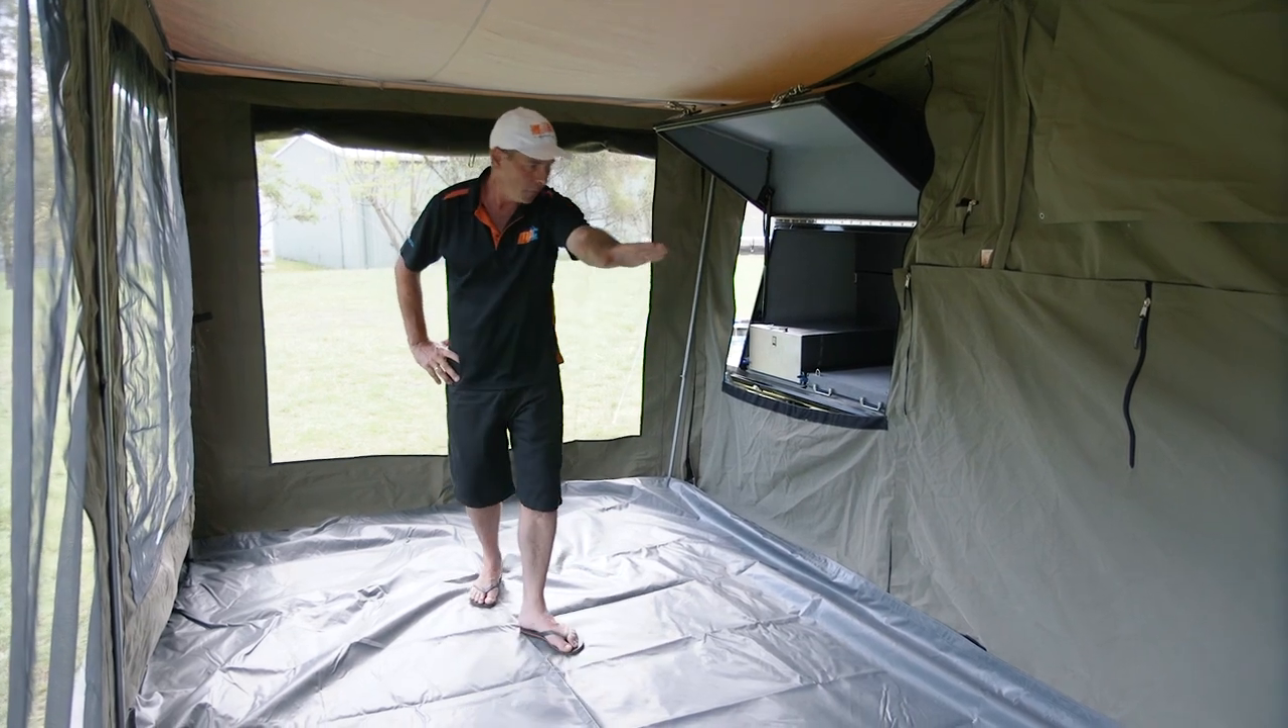There's your PVC floor in and done.